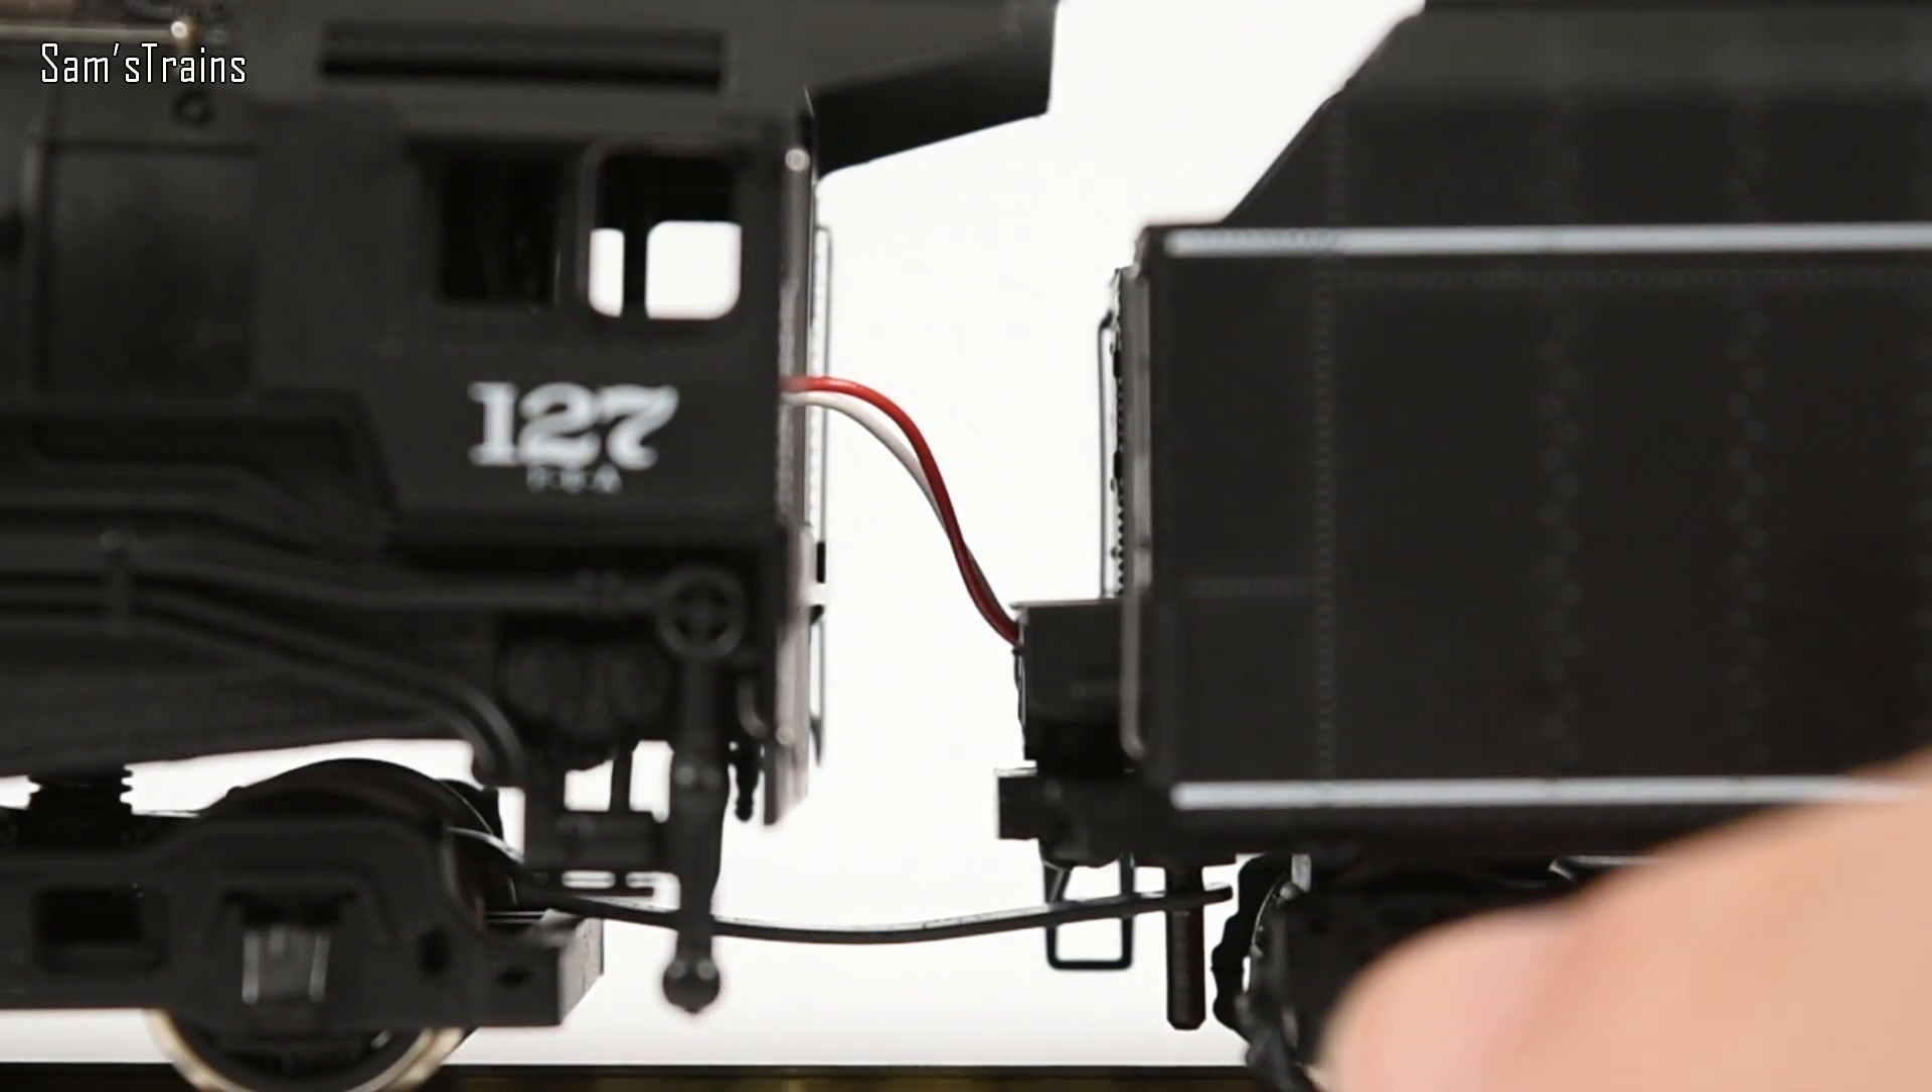First of all you can see there is a pretty large gap between the loco and tender And between that gap you can see we do have a bit of an ungainly wire going between the loco and tender.